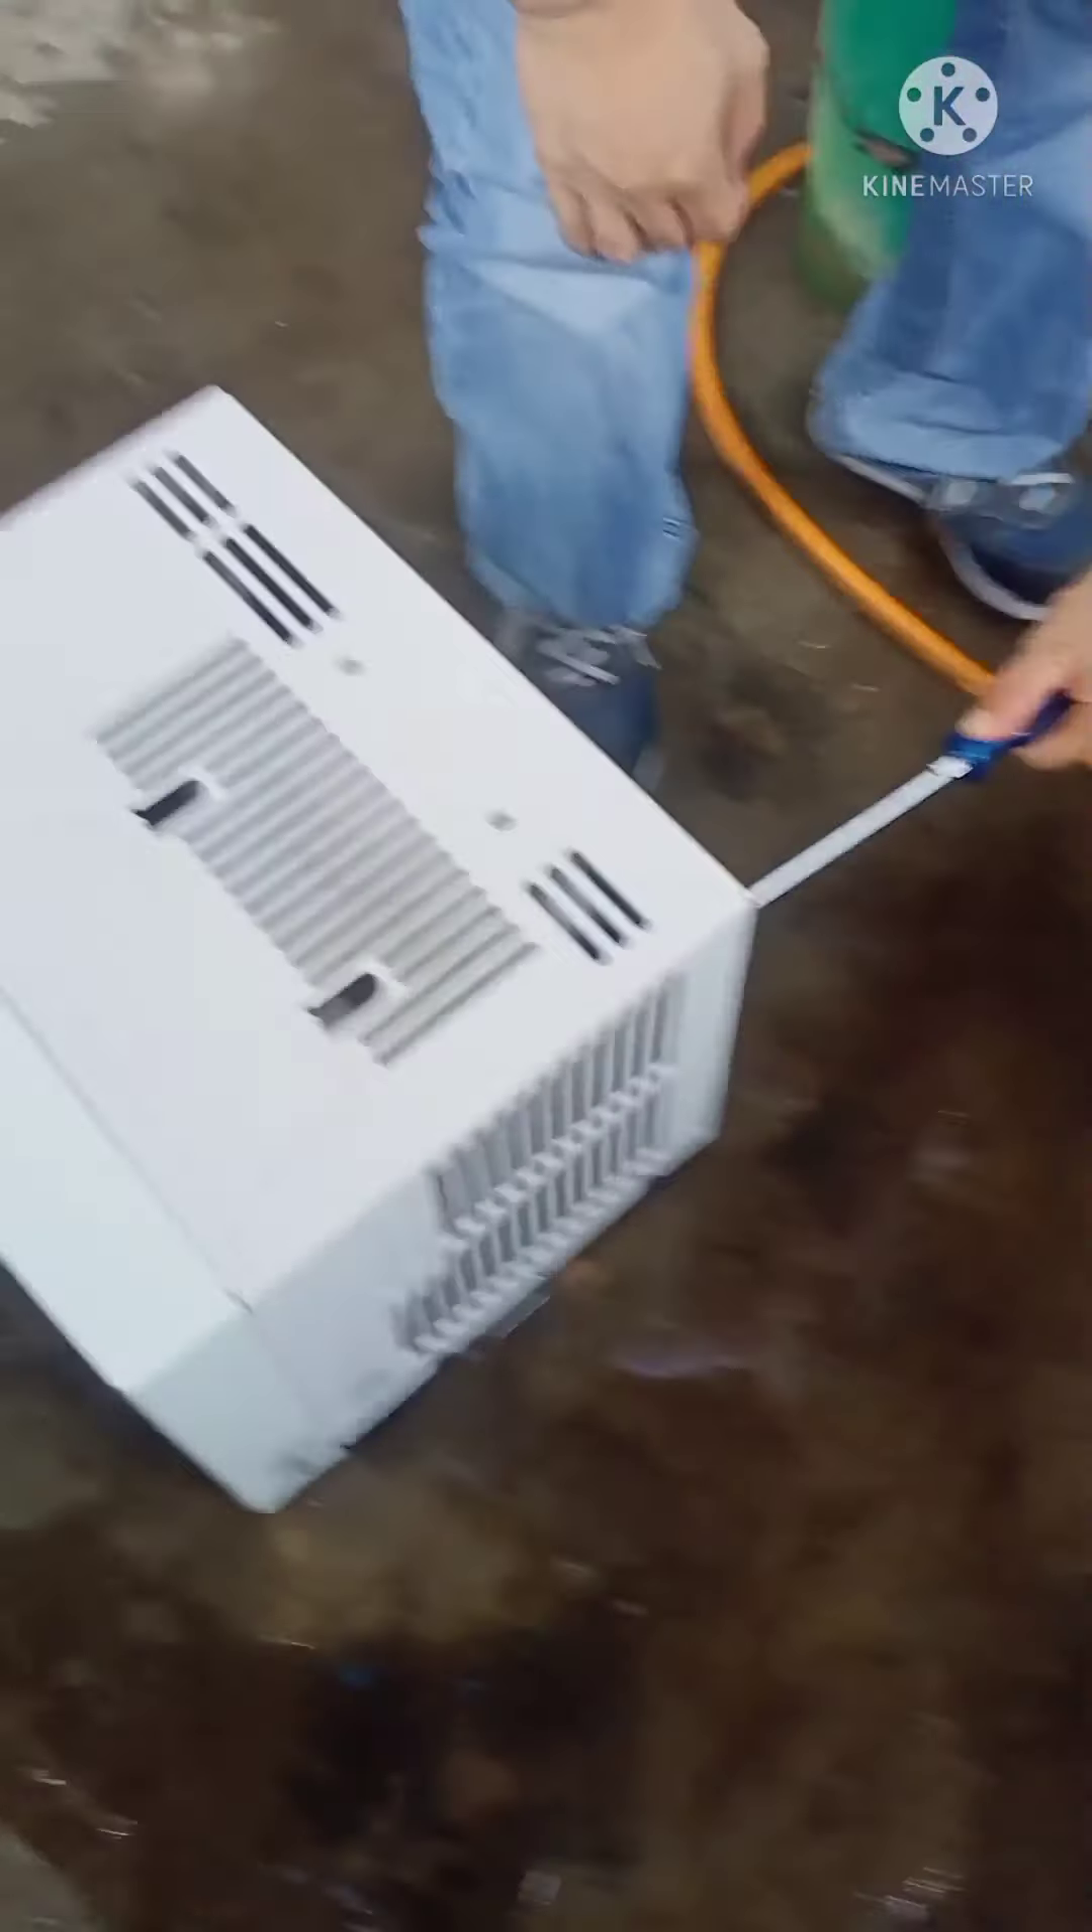Ayan guys naibalik na natin yung cover.